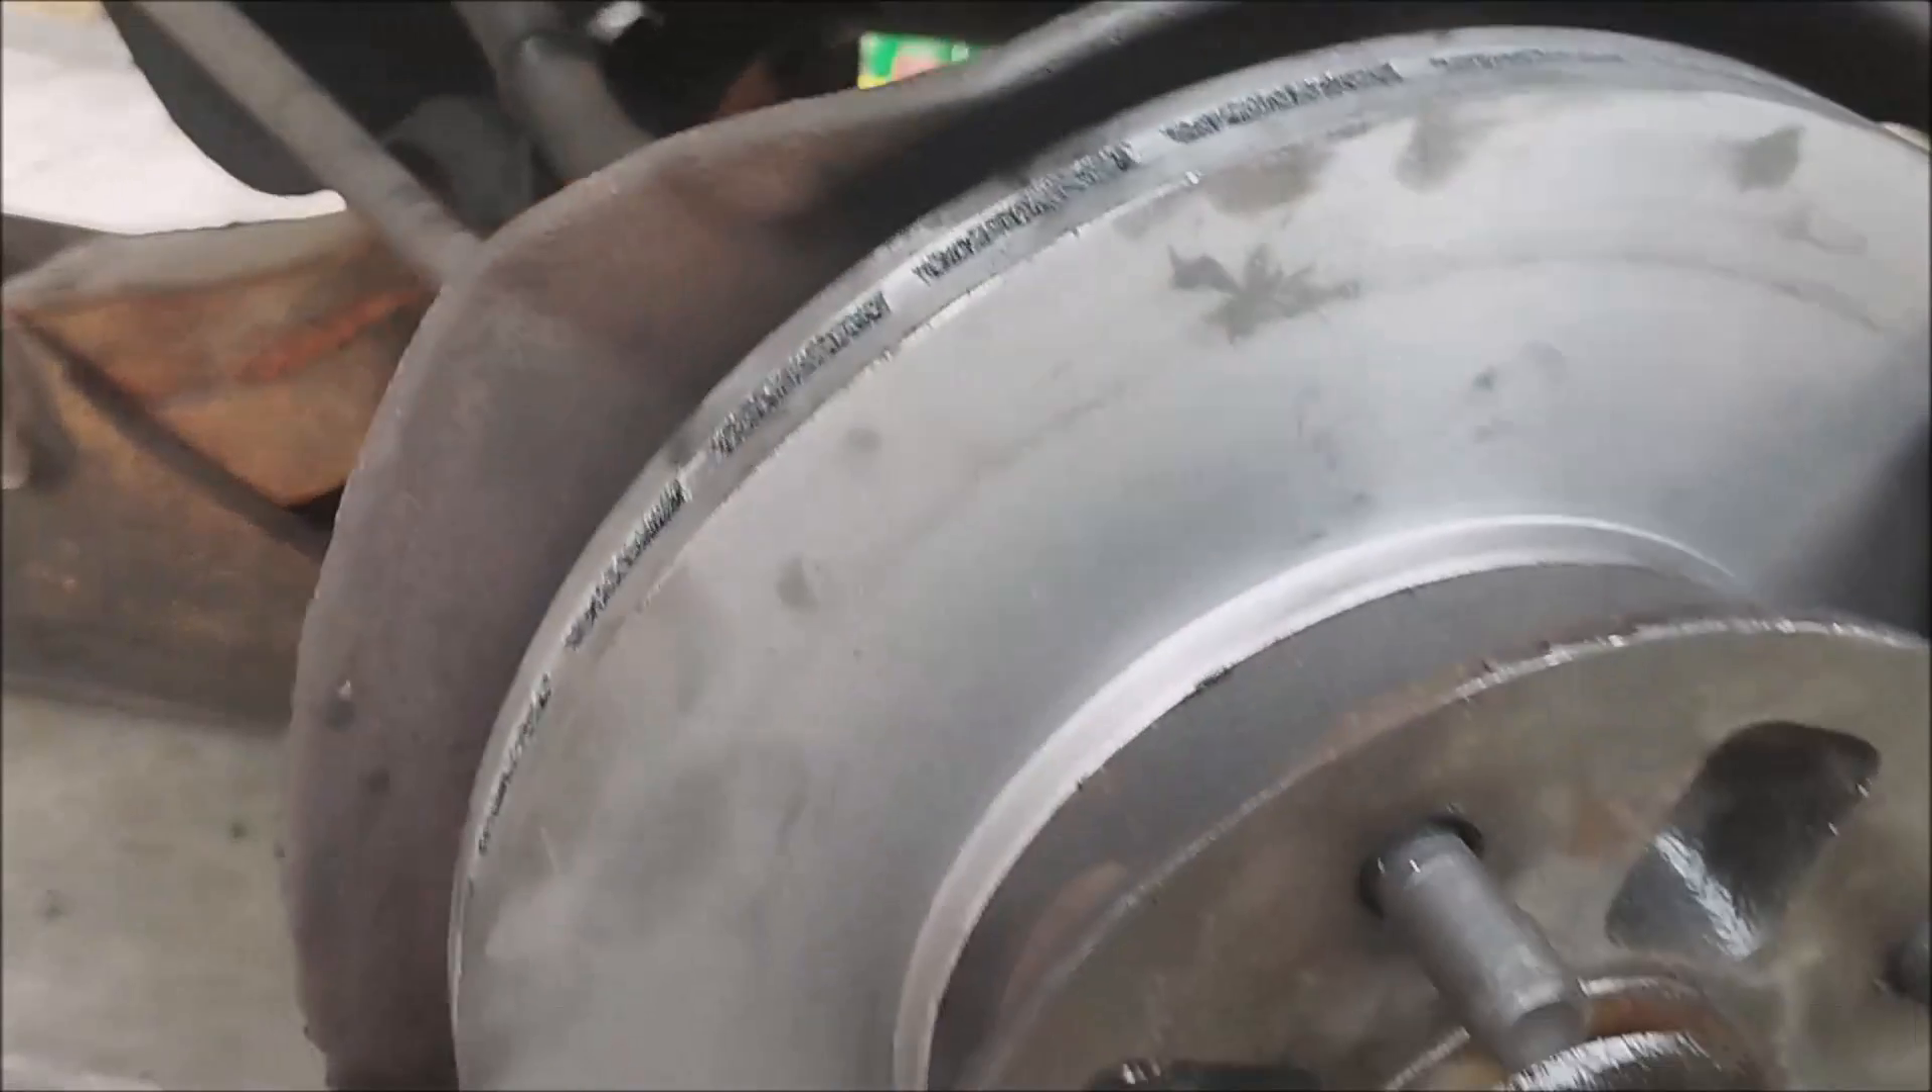En este caso ya se armaron ya los discos, los discos nuevos, ya se colocaron estos discos nuevos que se han rectificado.